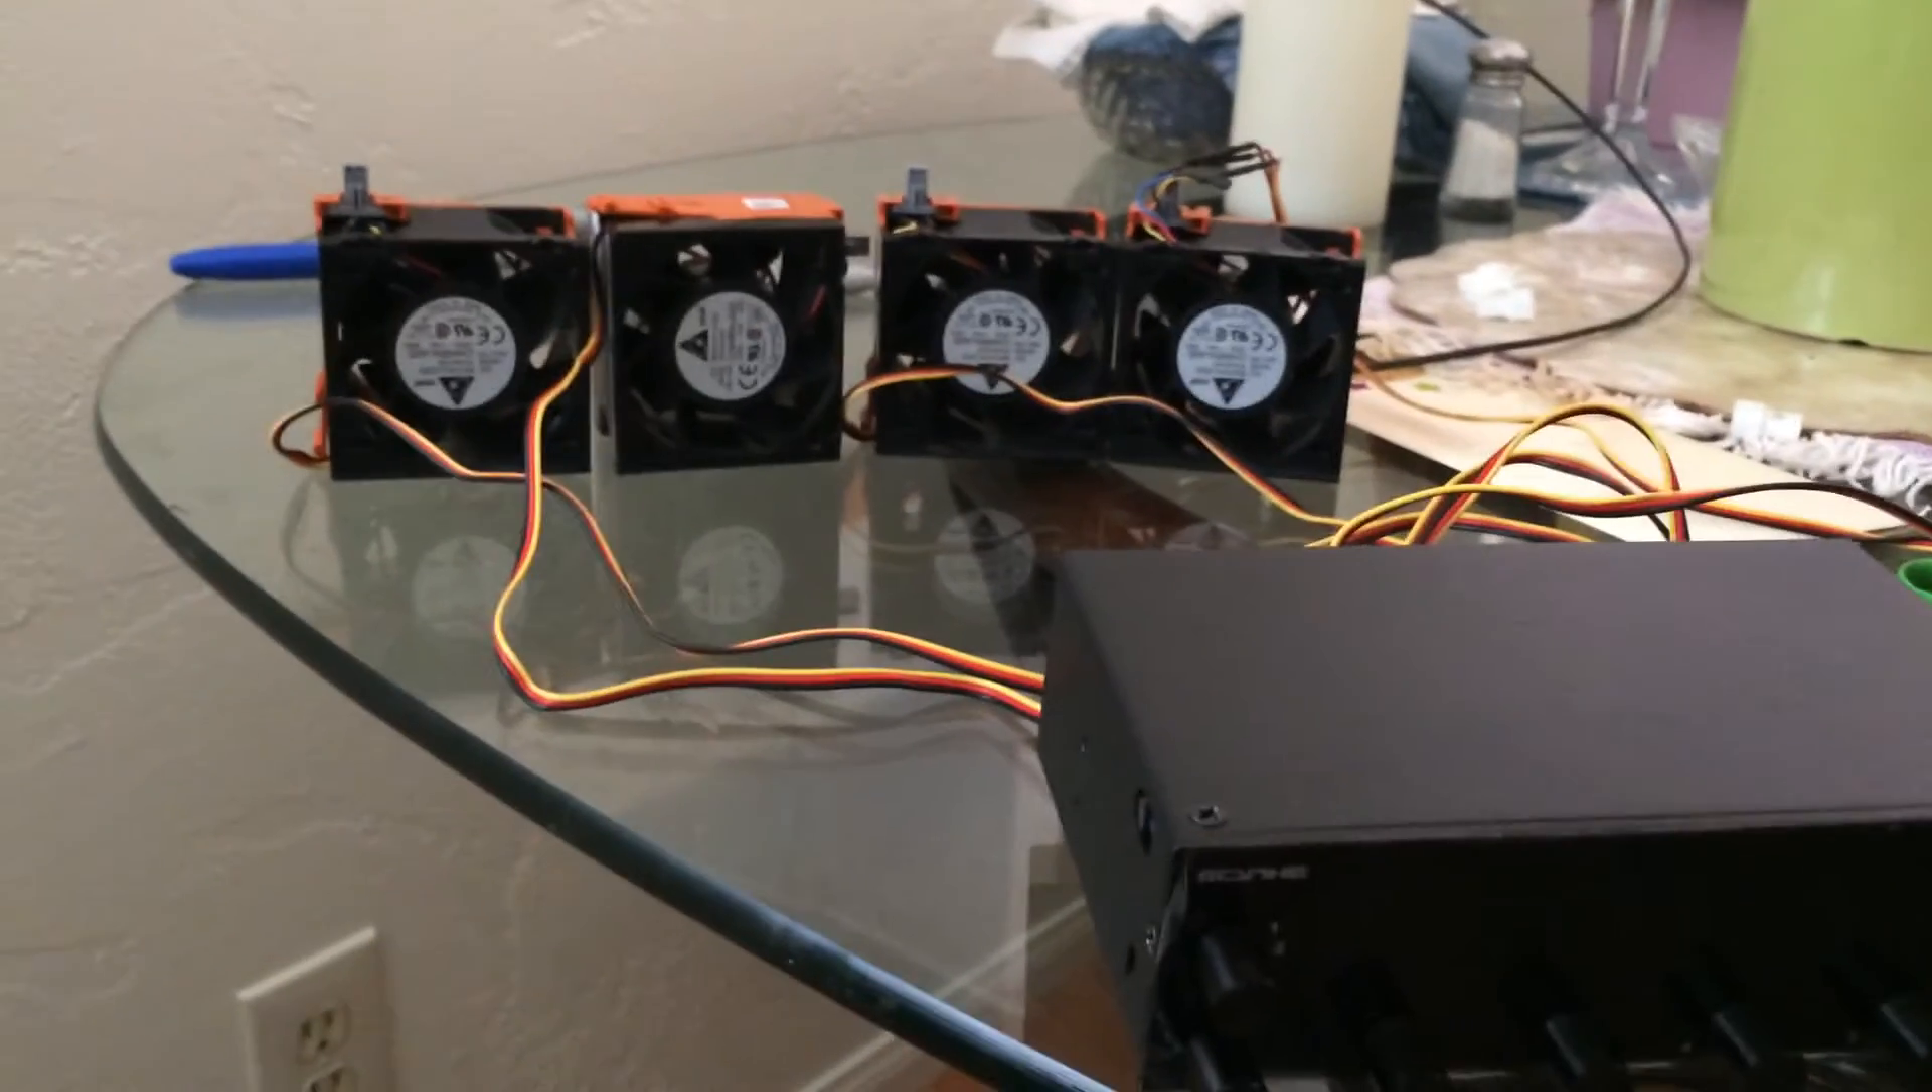Now I have the four fans connected.